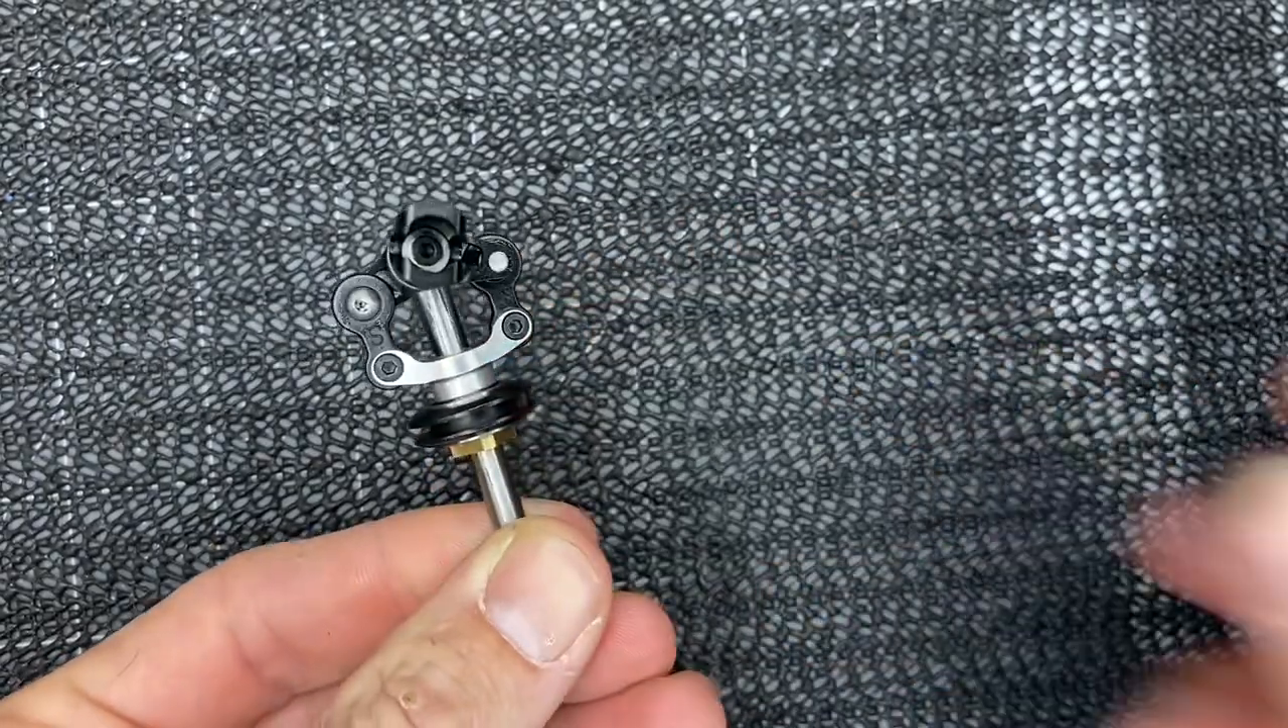So now our tail grip assembly is done and now we can move.